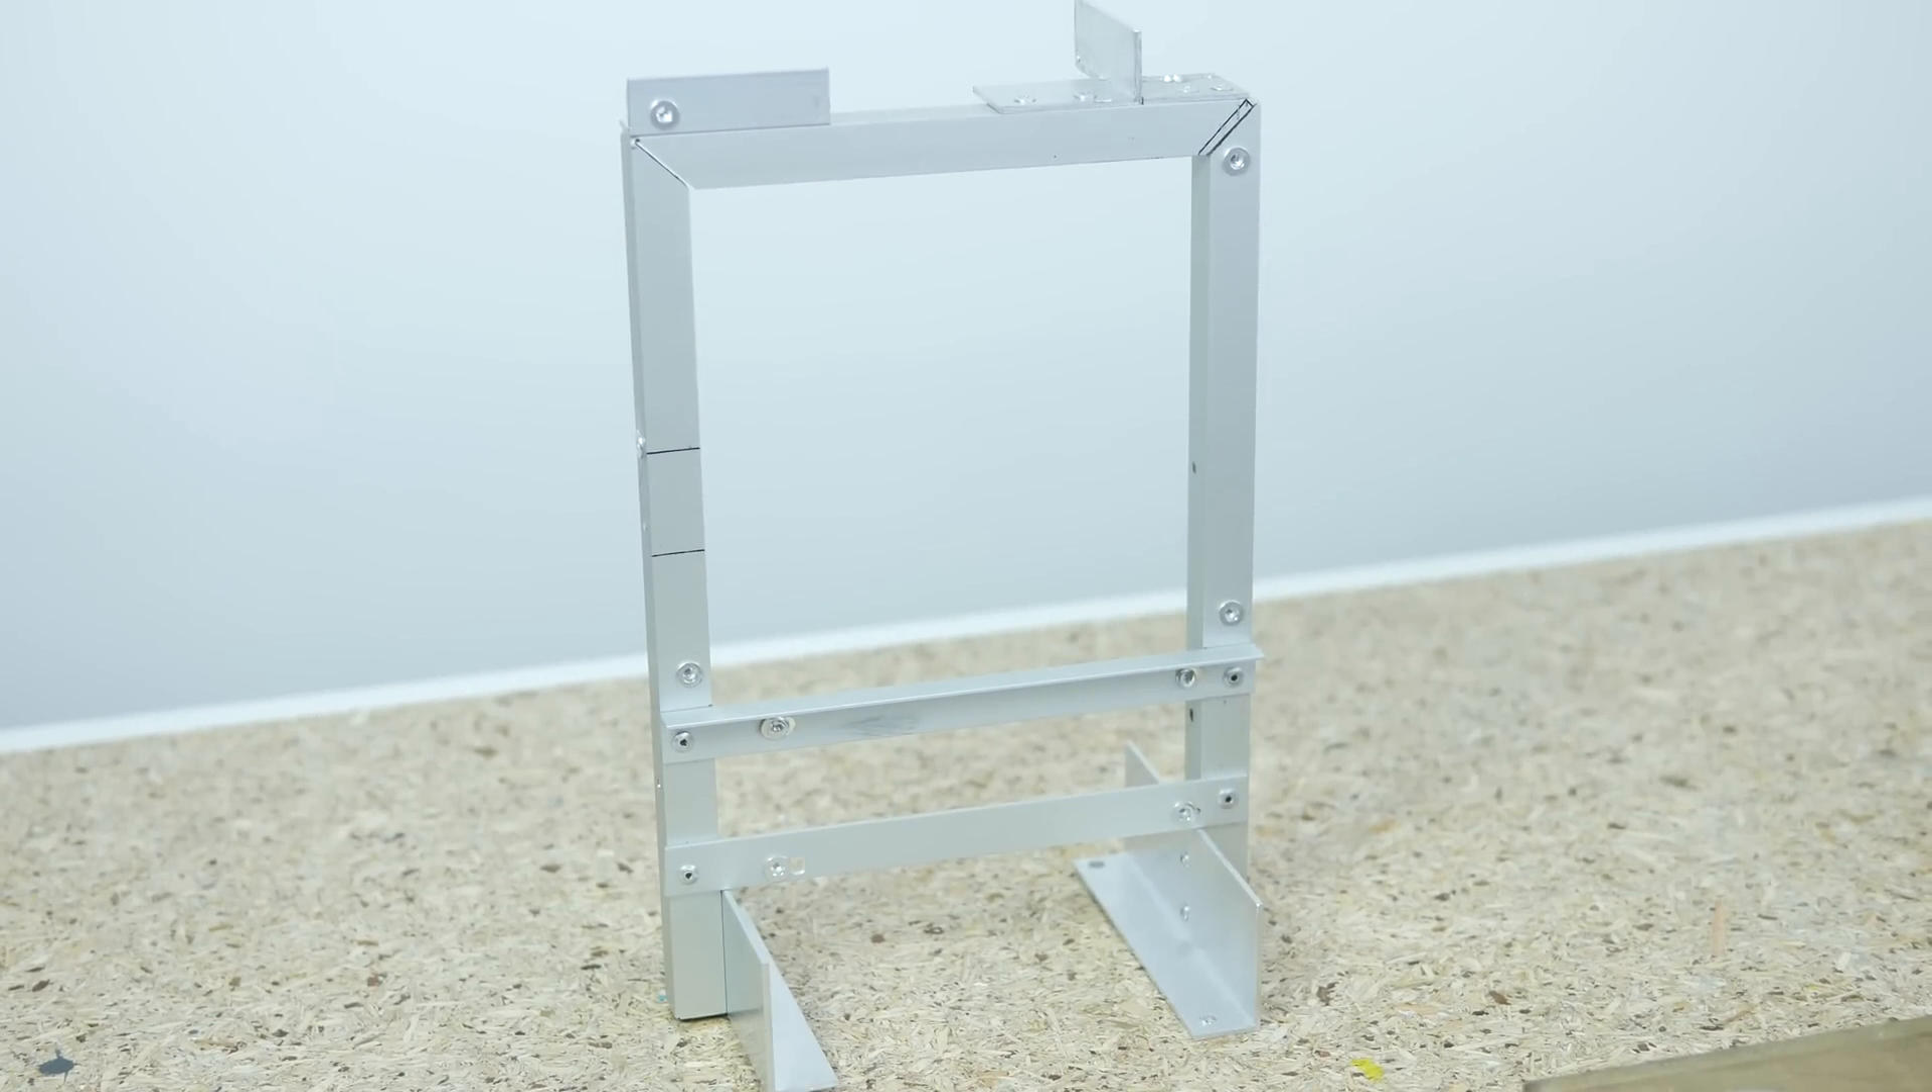With the frame complete I proceed with attaching everything onto it.